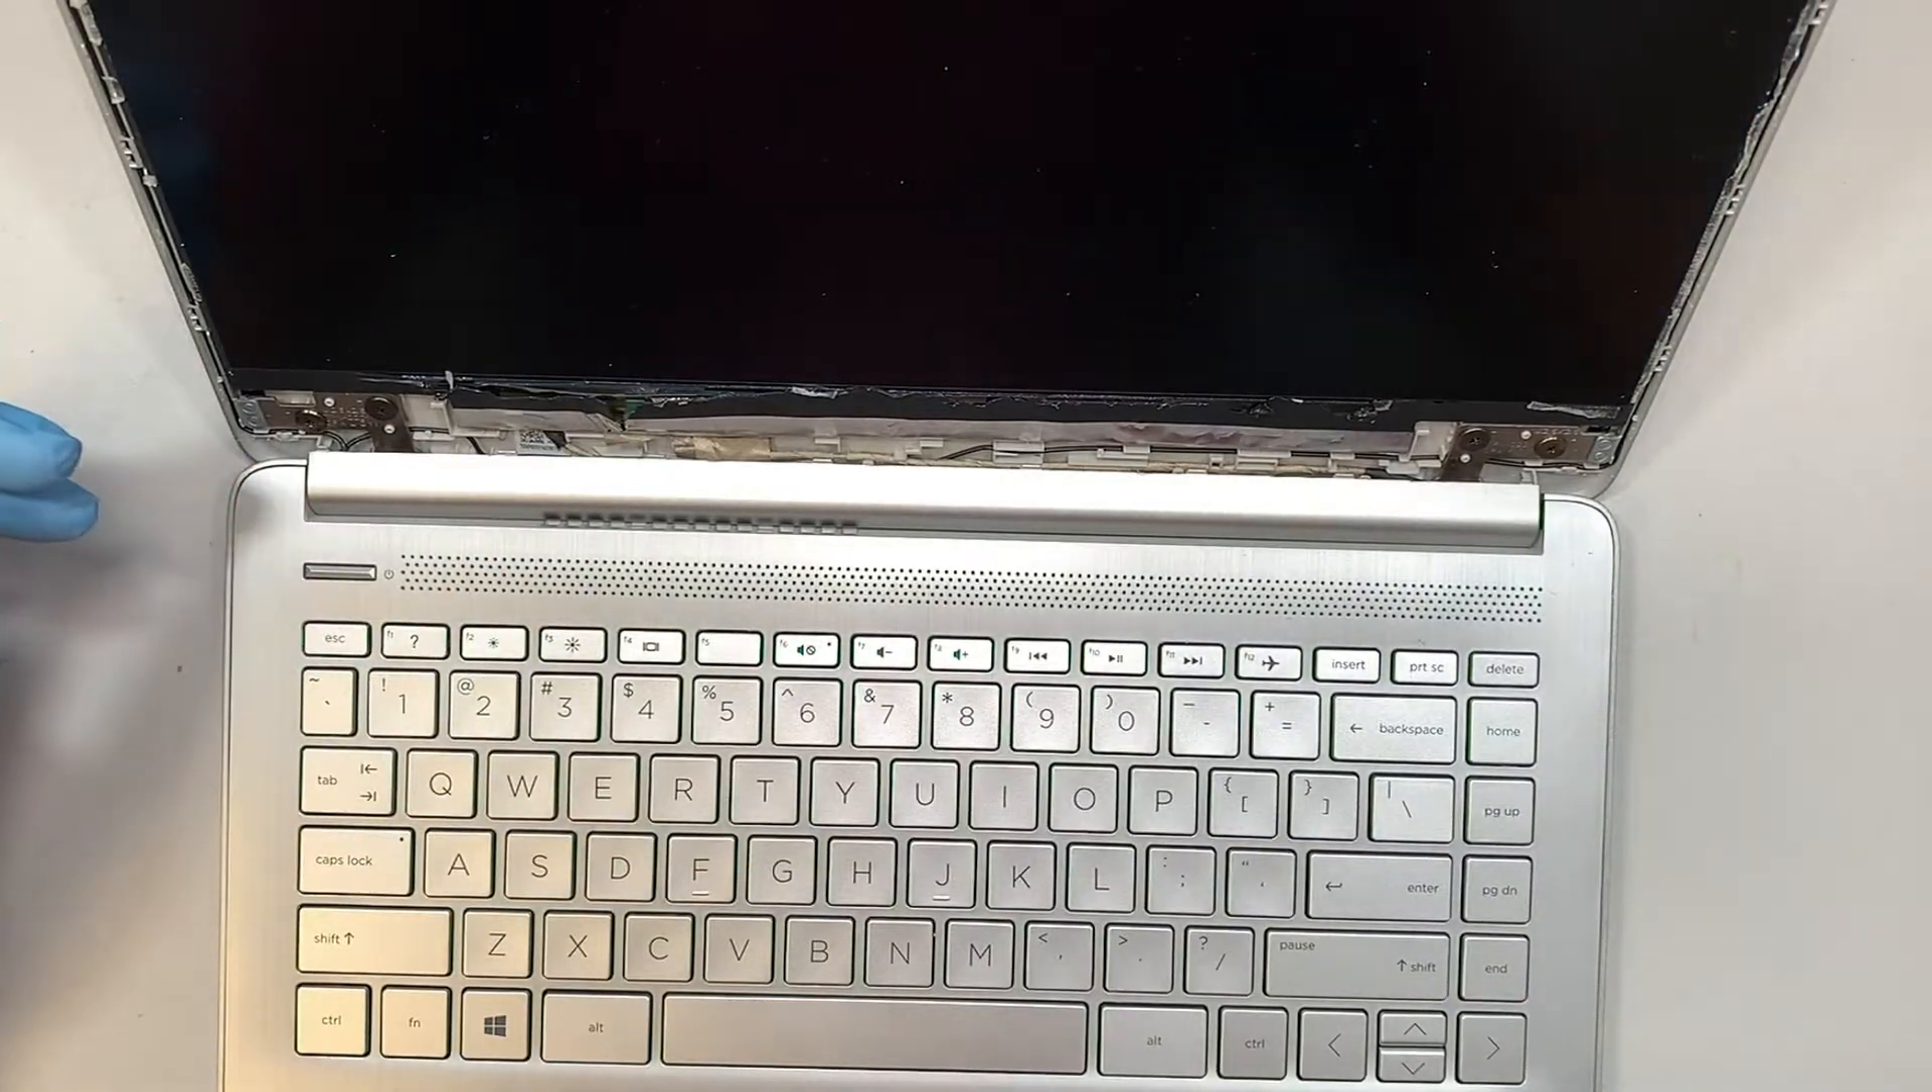Okay, so the entire bezel is removed.